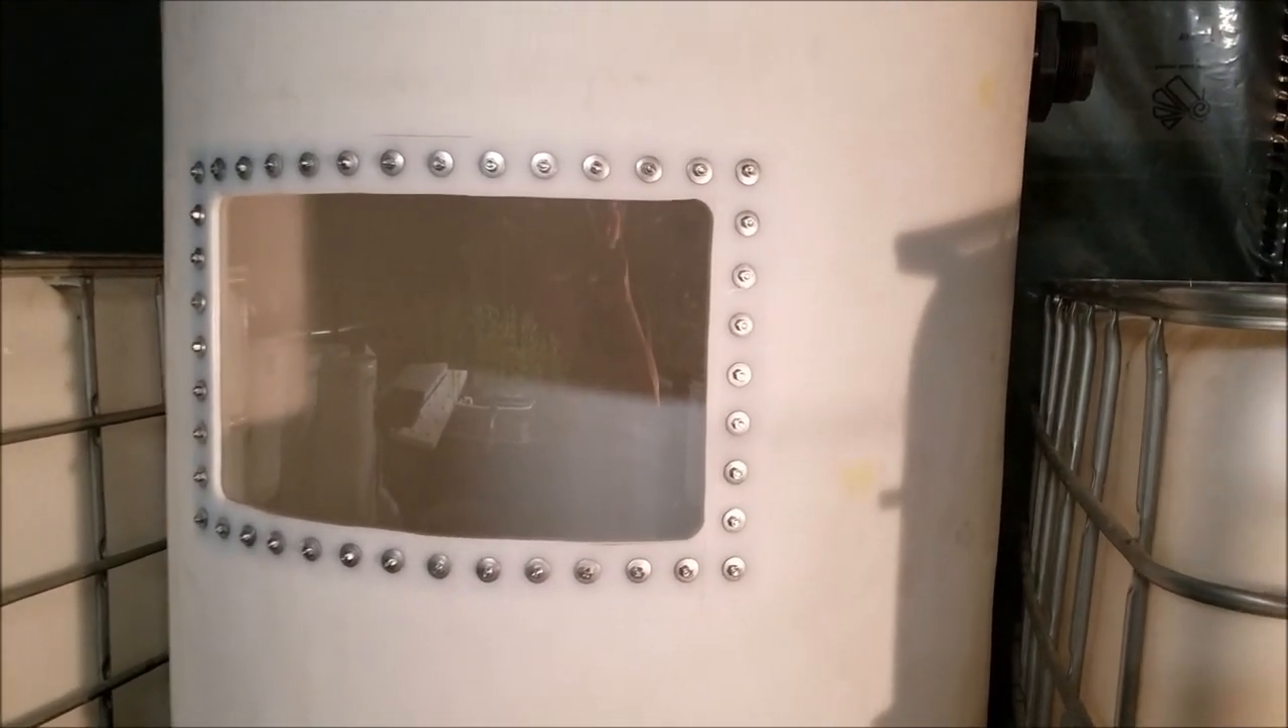So just finished putting the window on.